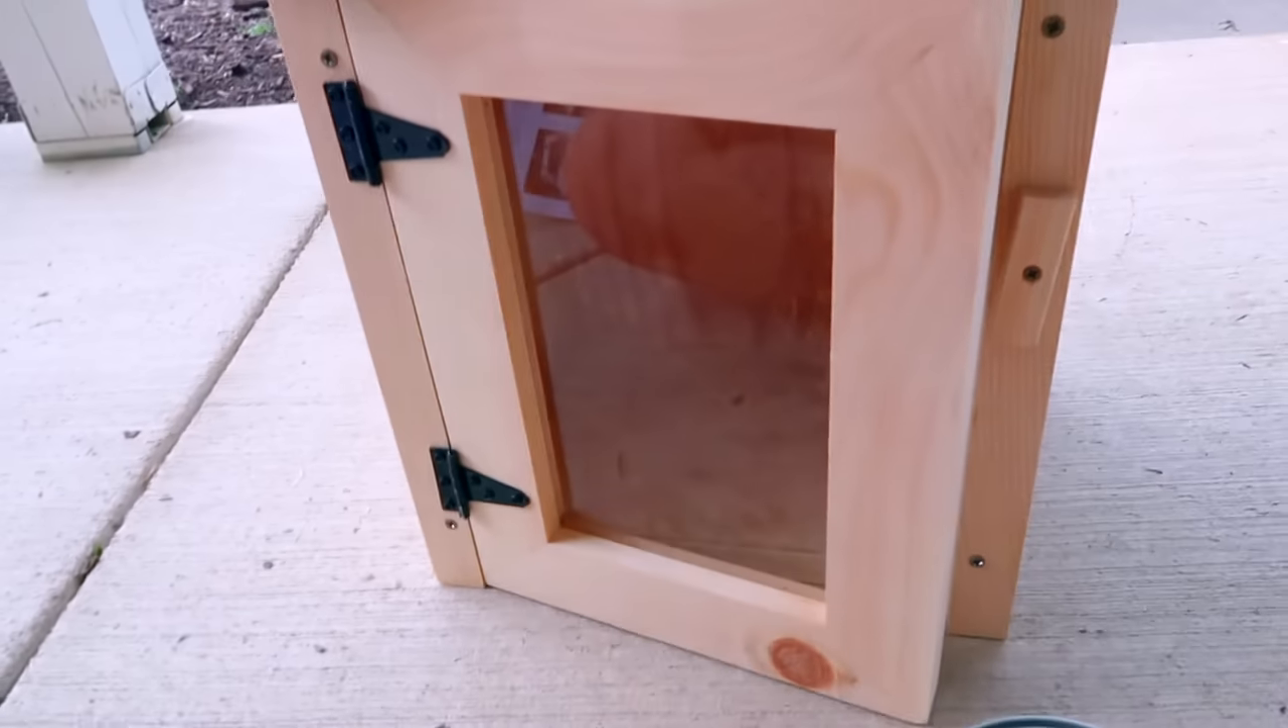I did not put on the handle yet.